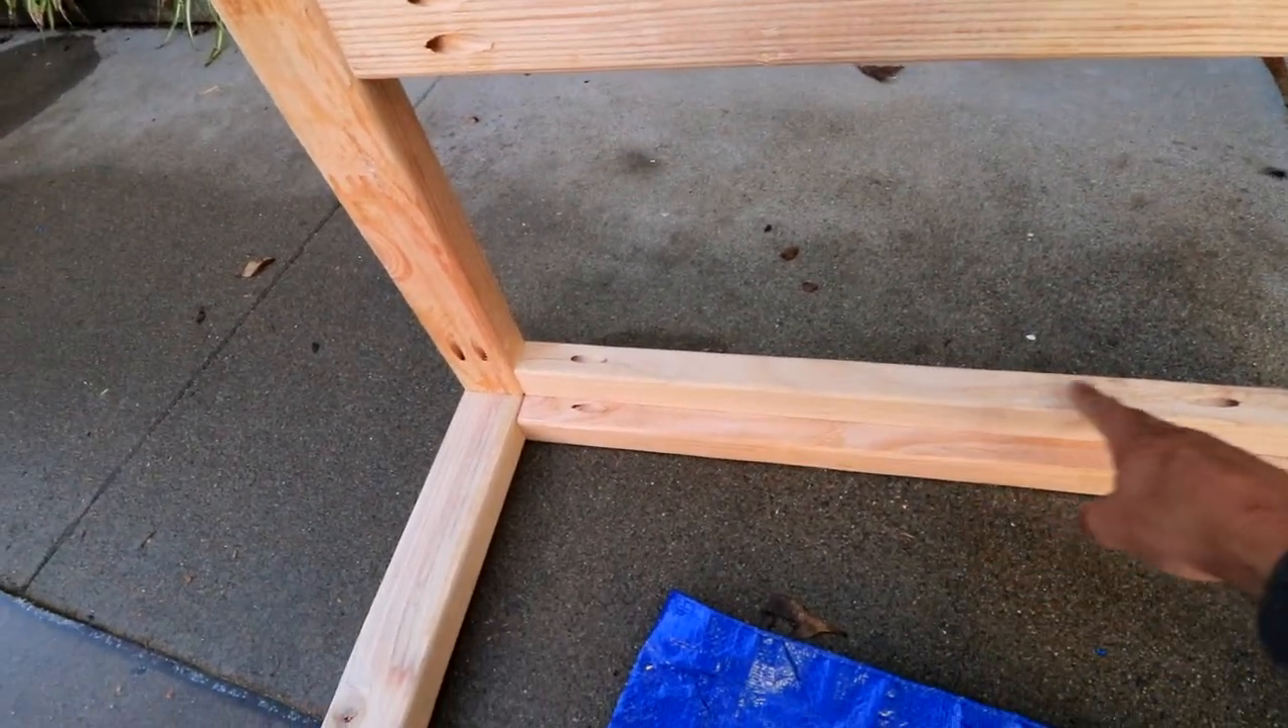I've got these cross supports added this is going to be the front end.